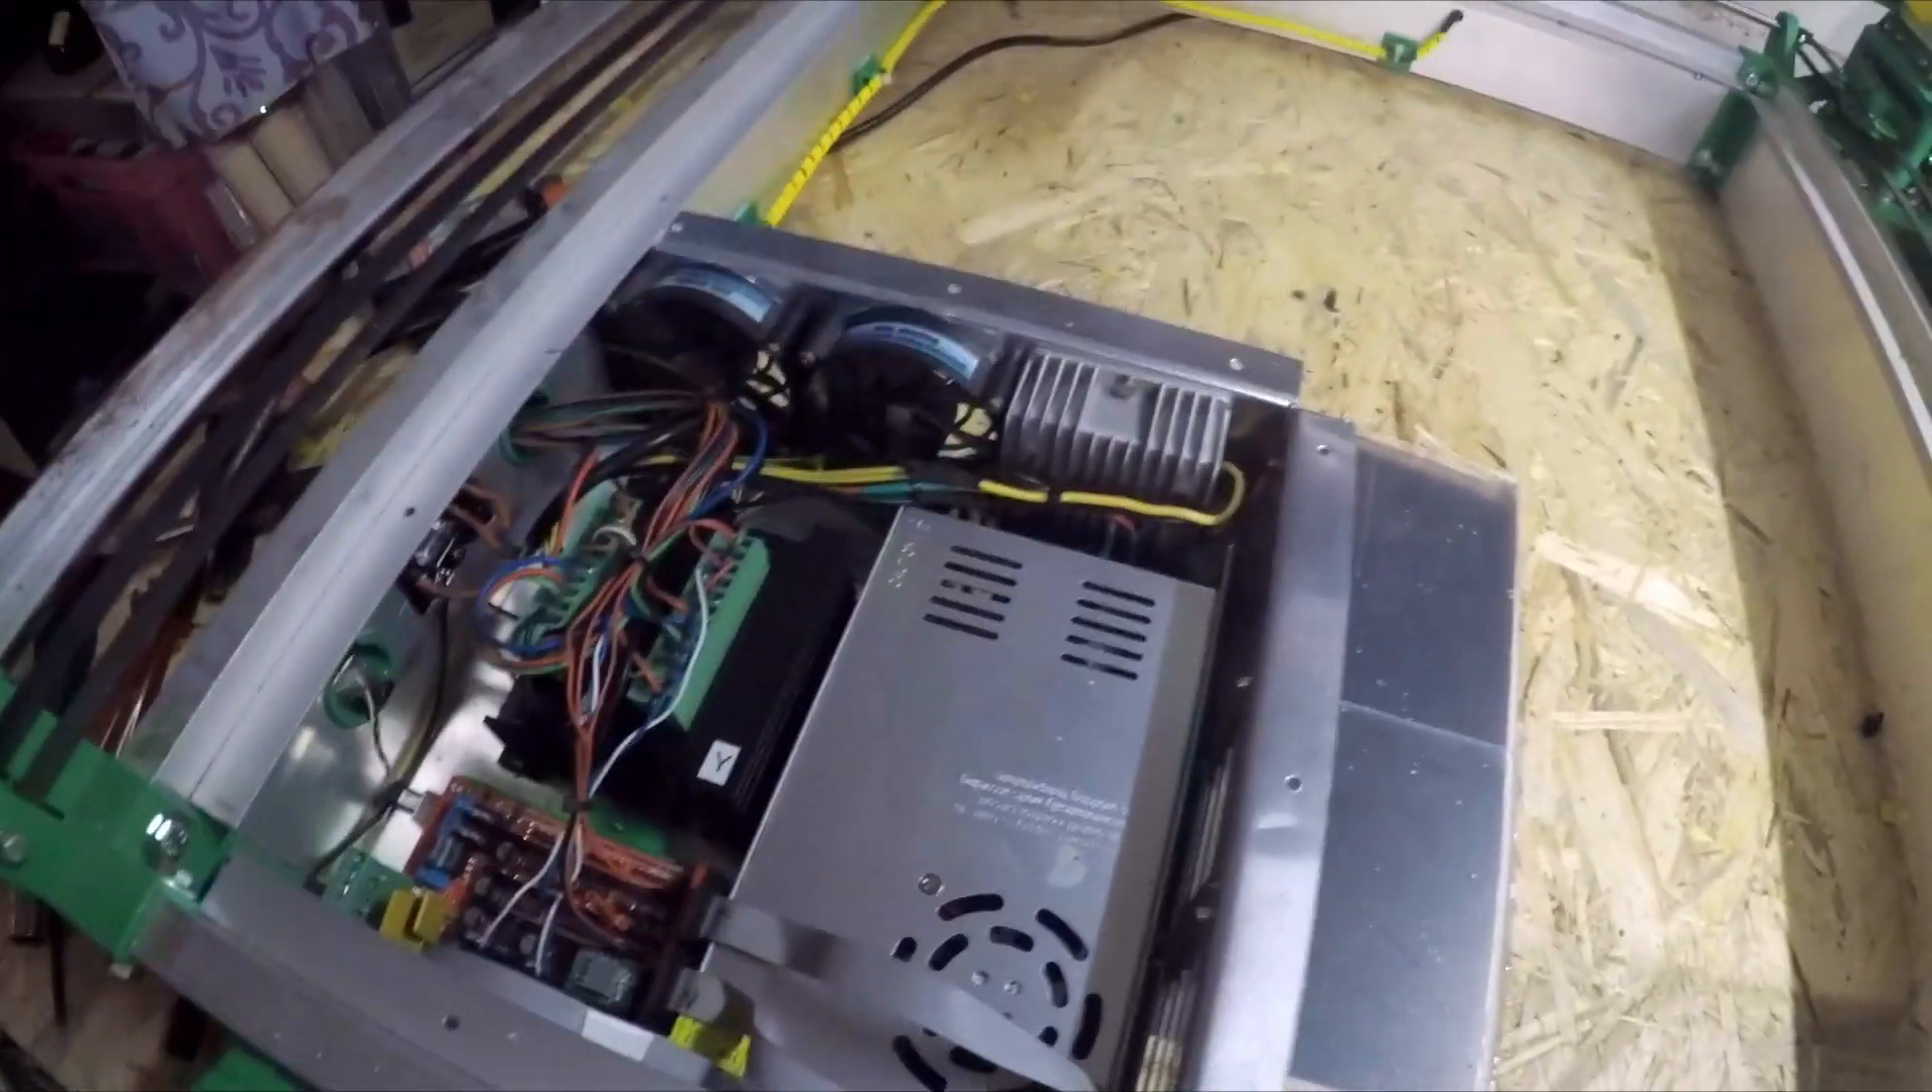So i've took off the bottom plate now we can see the electronics right in here.